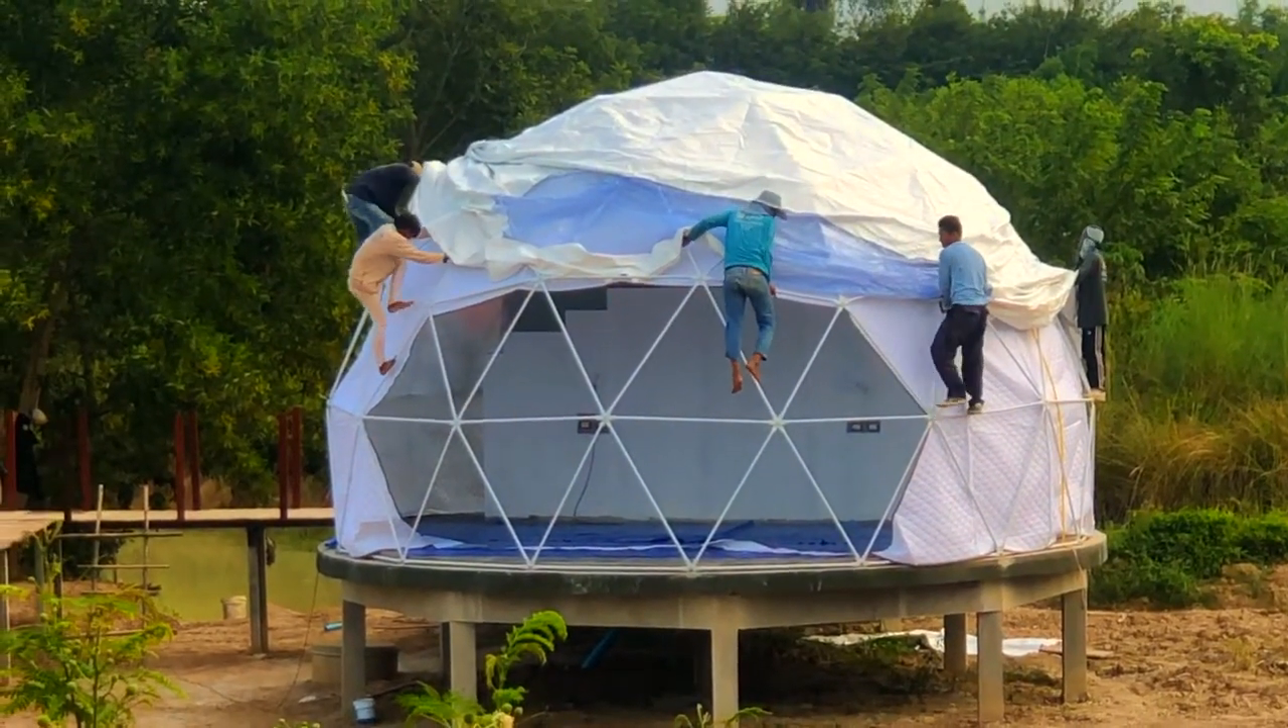There is the second PVC liner going on.